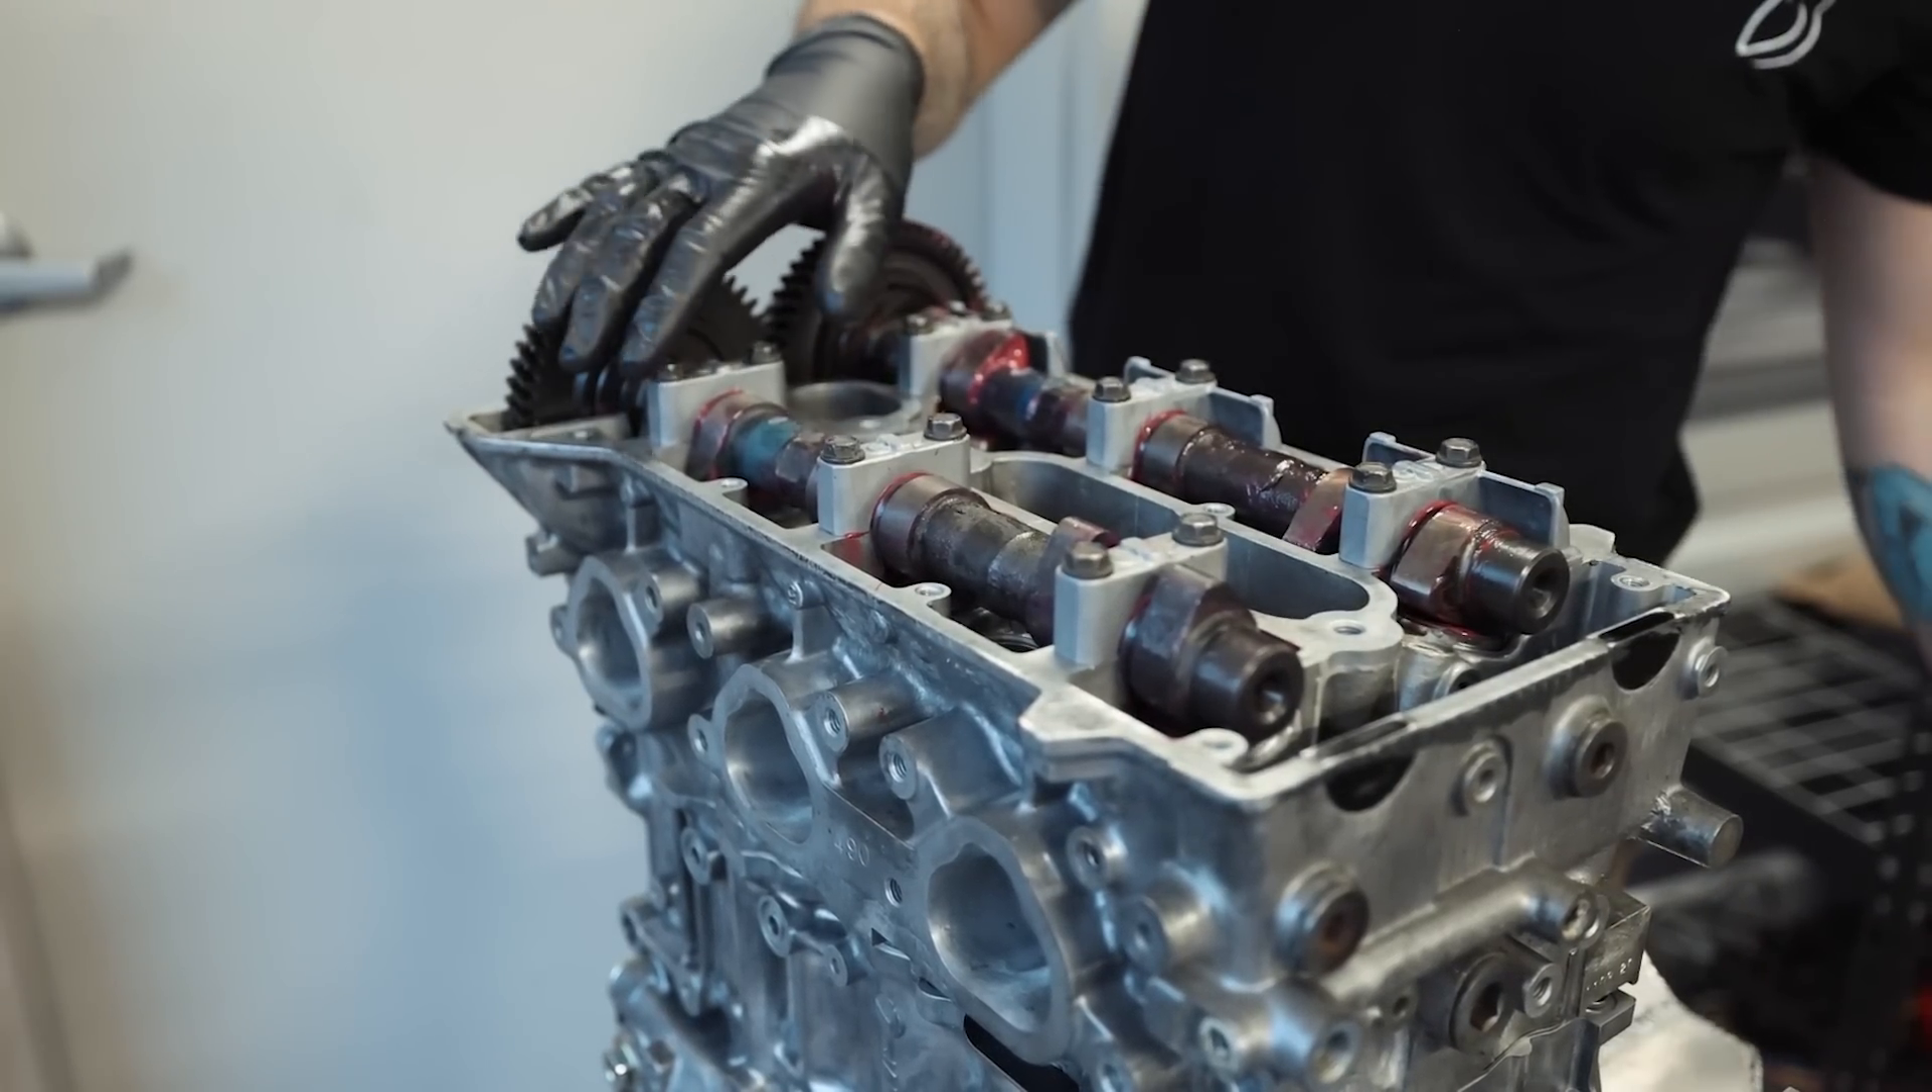So now our cams are in on the side.